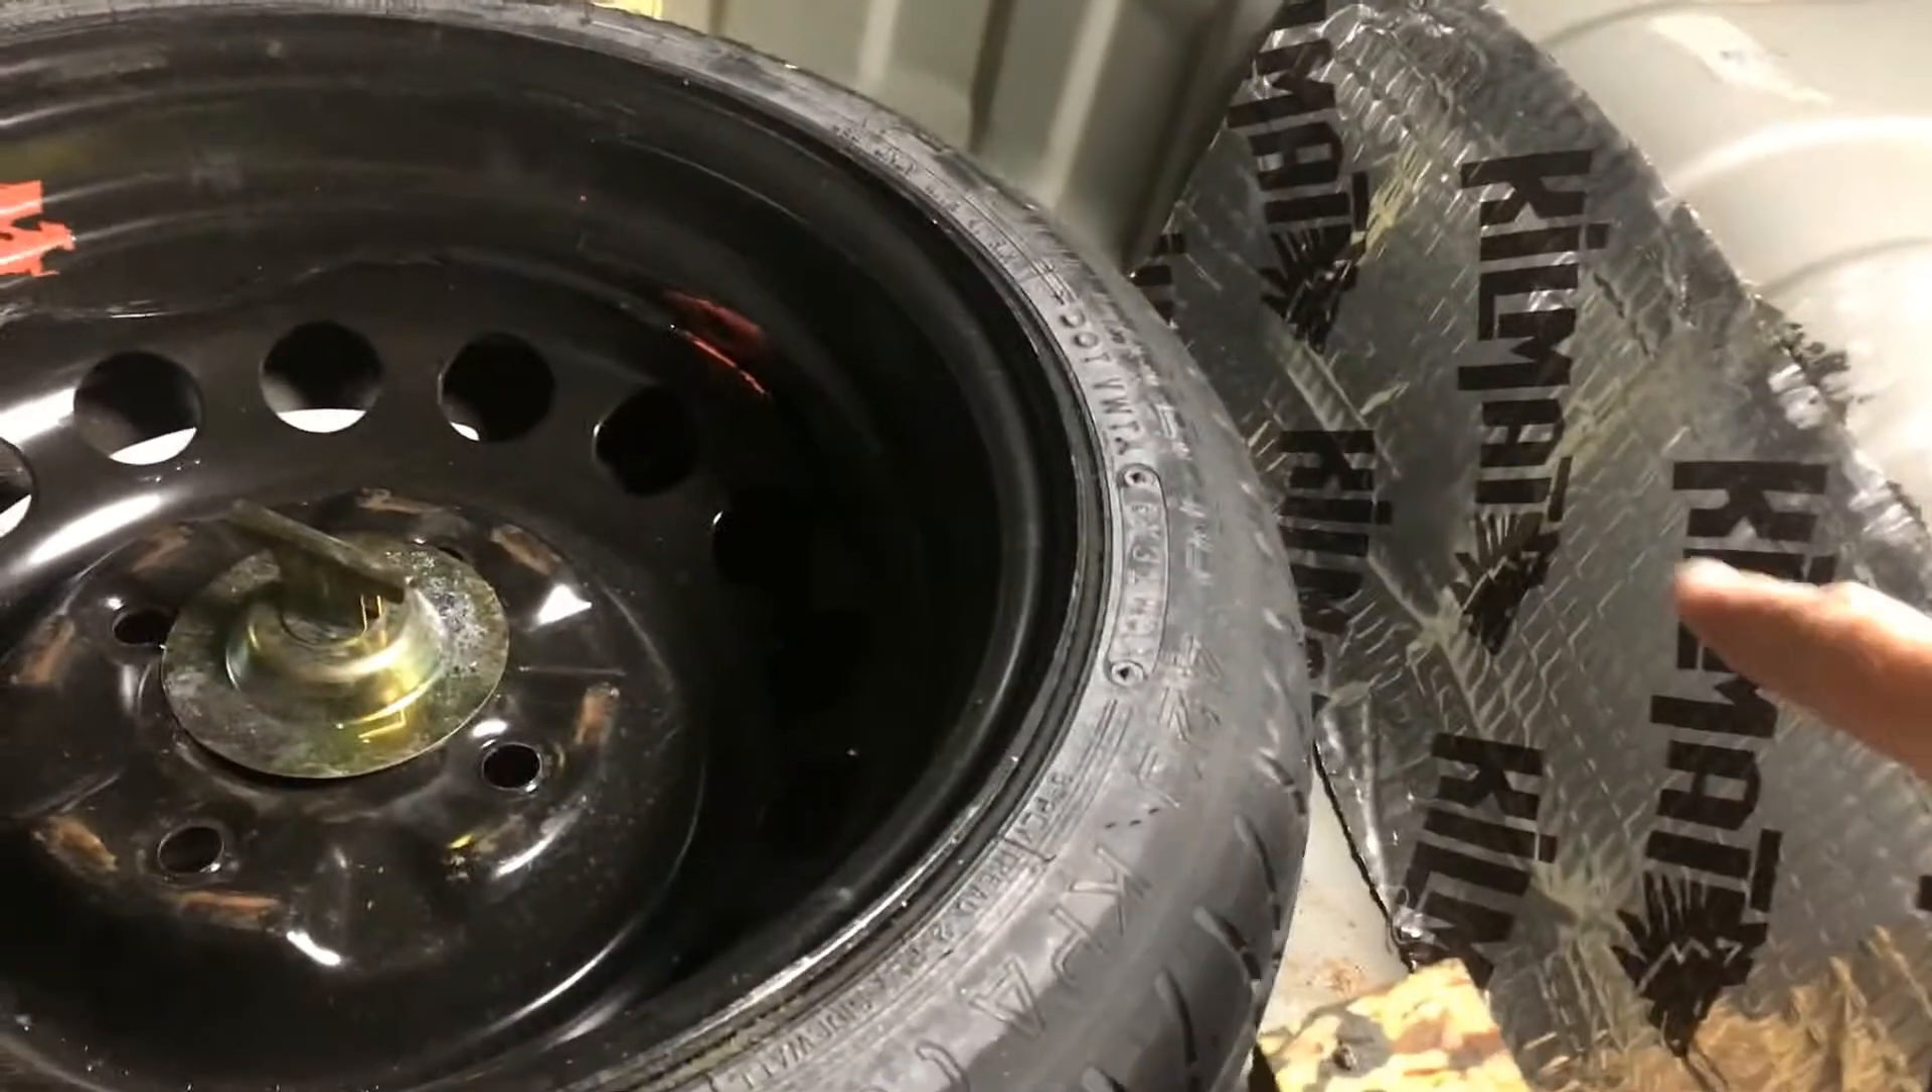You can see I've actually put down some noise-cancelling matting here.